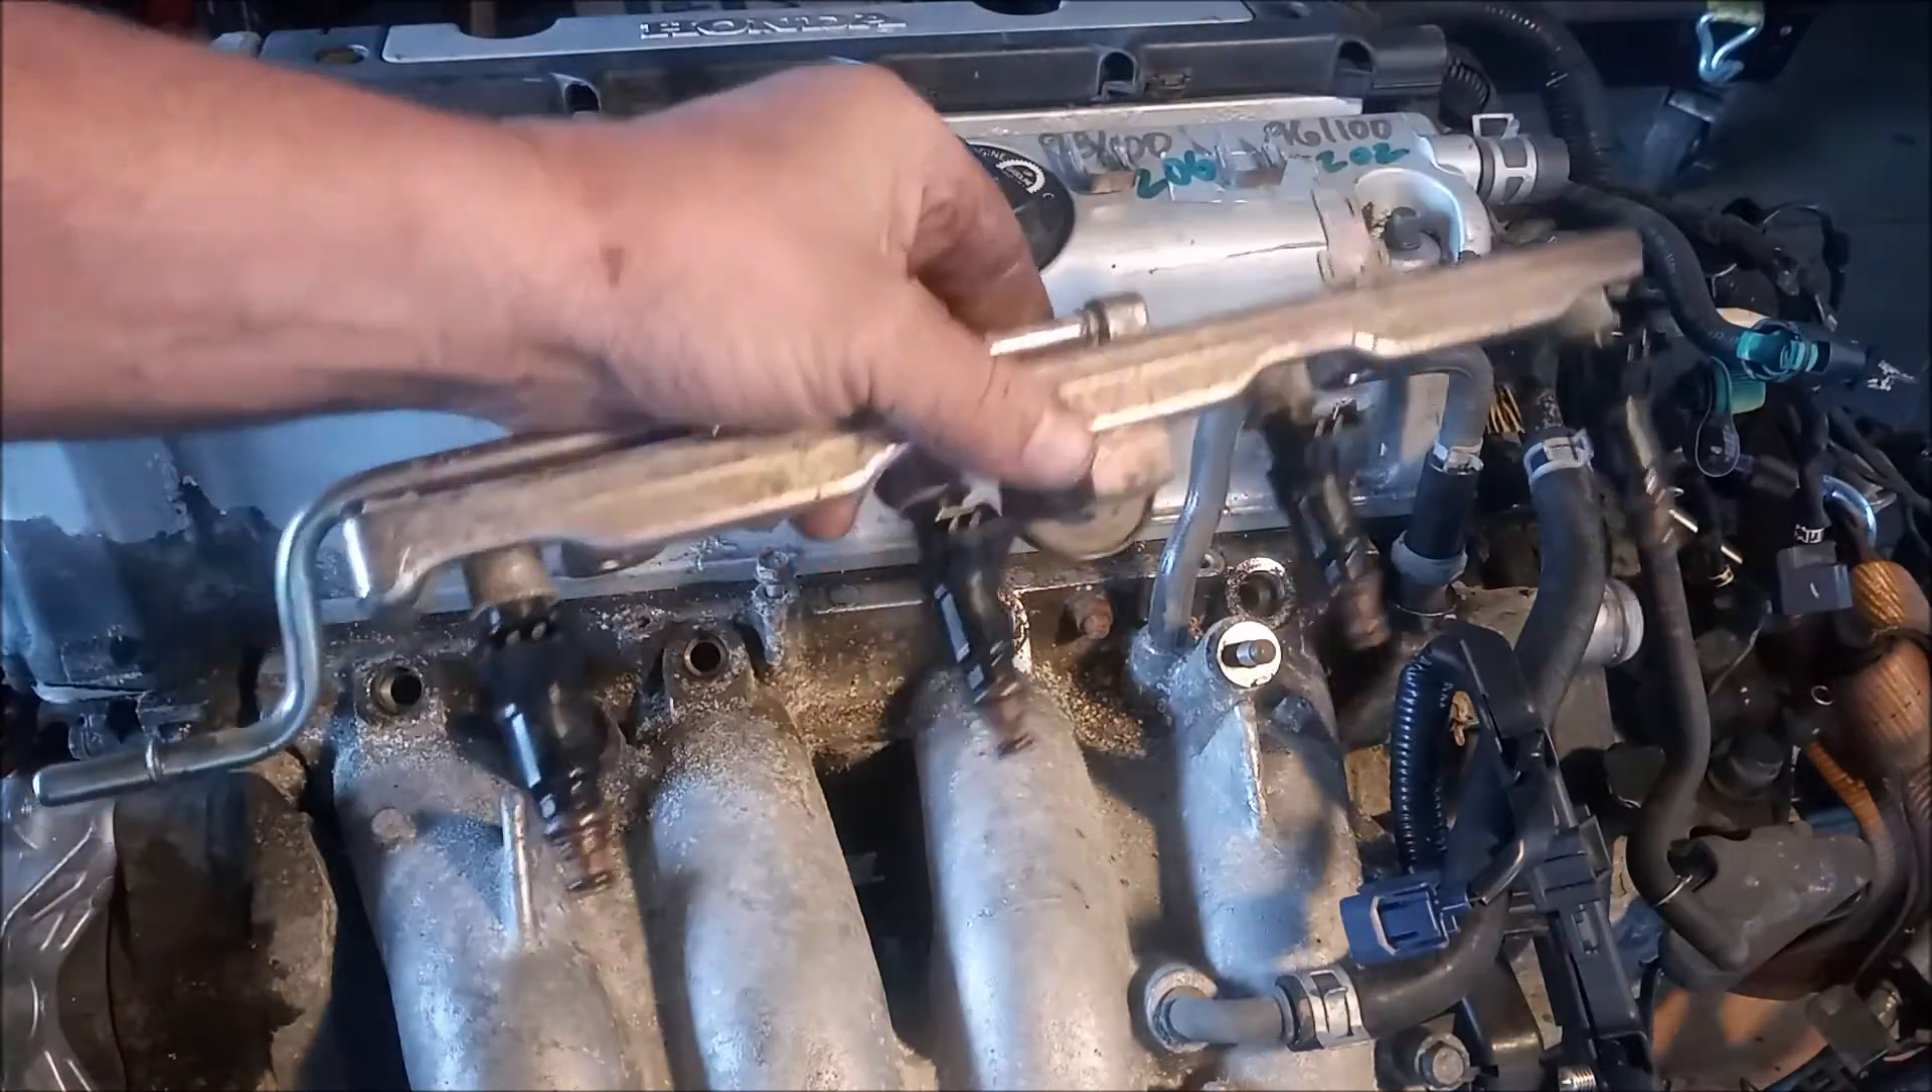And here comes the entire rail. All with the injectors attached.